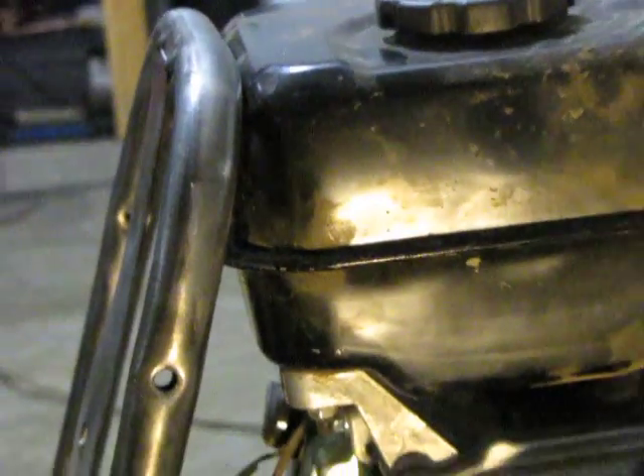As you can see, the mounting plate actually needs to be moved back in order to line up so the gas tank won't hit the frame.